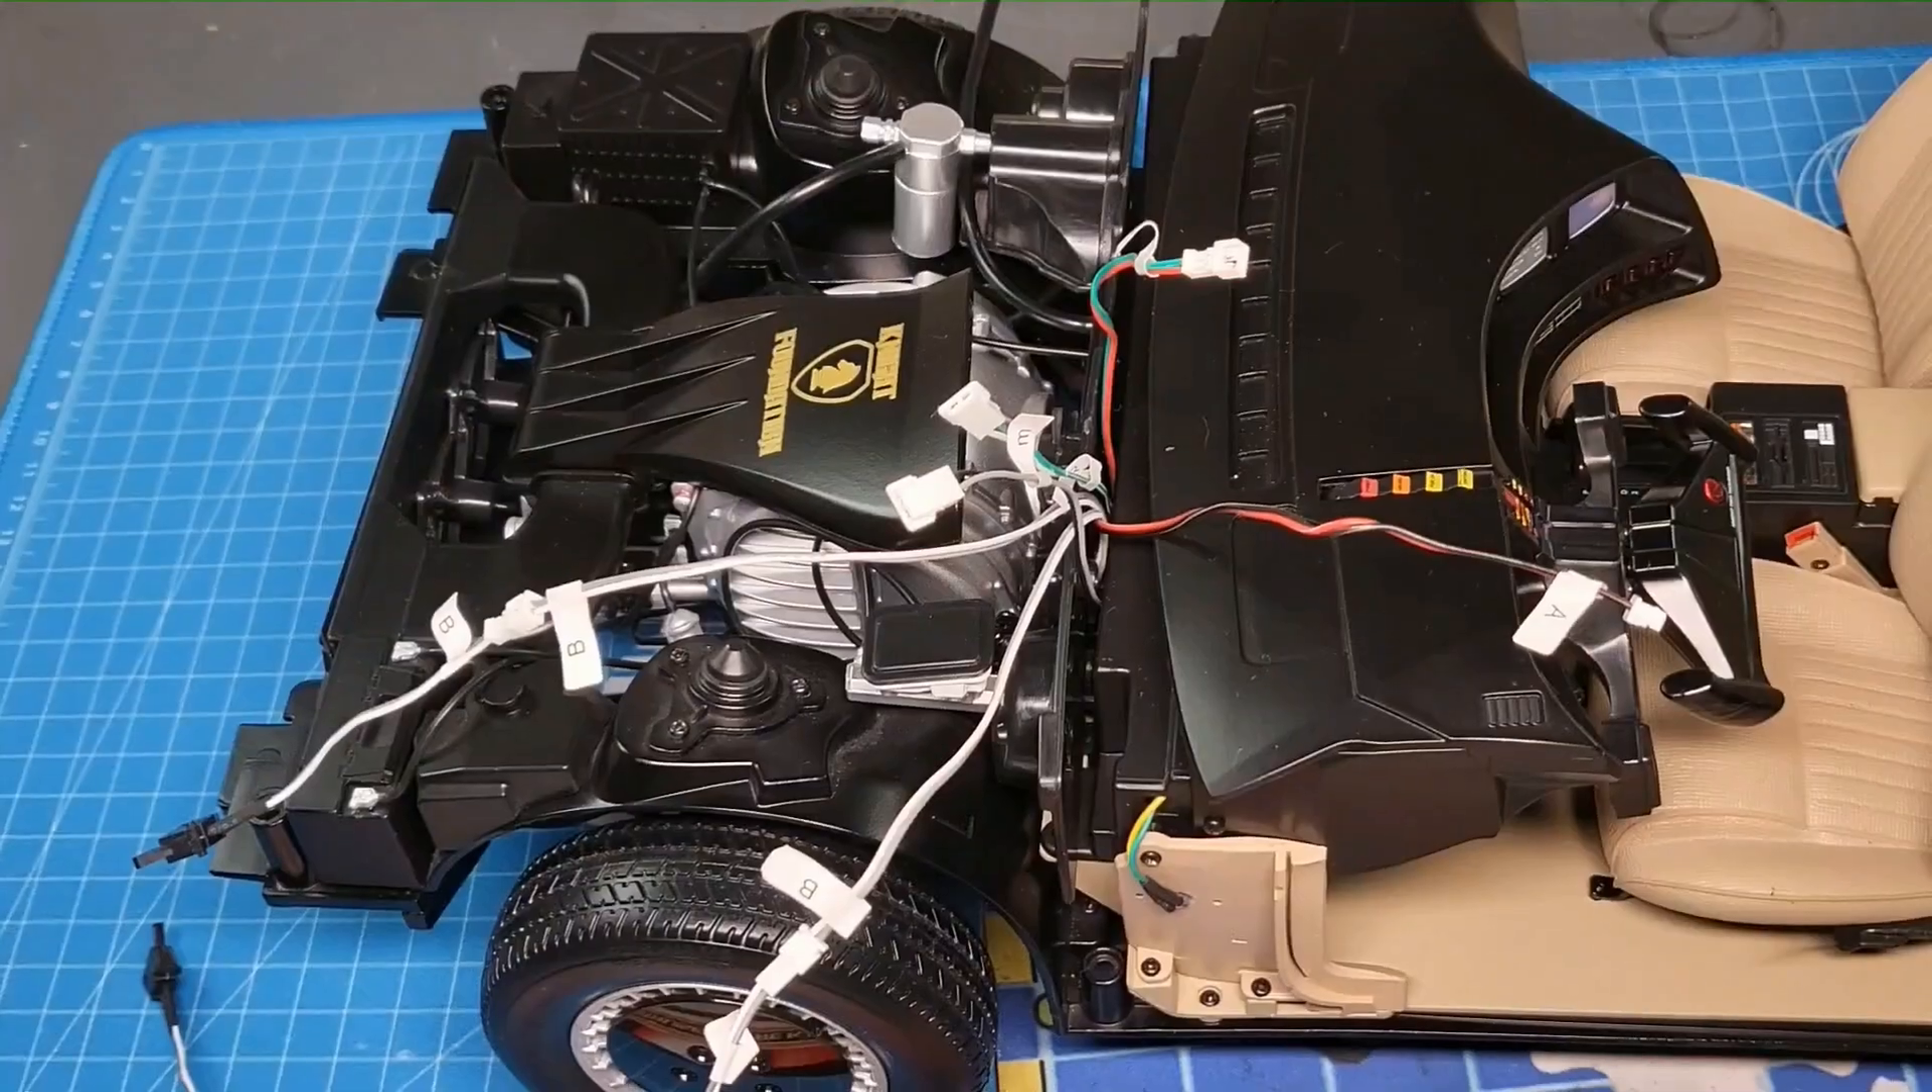Là, il y a encore quelques câbles à raccorder.